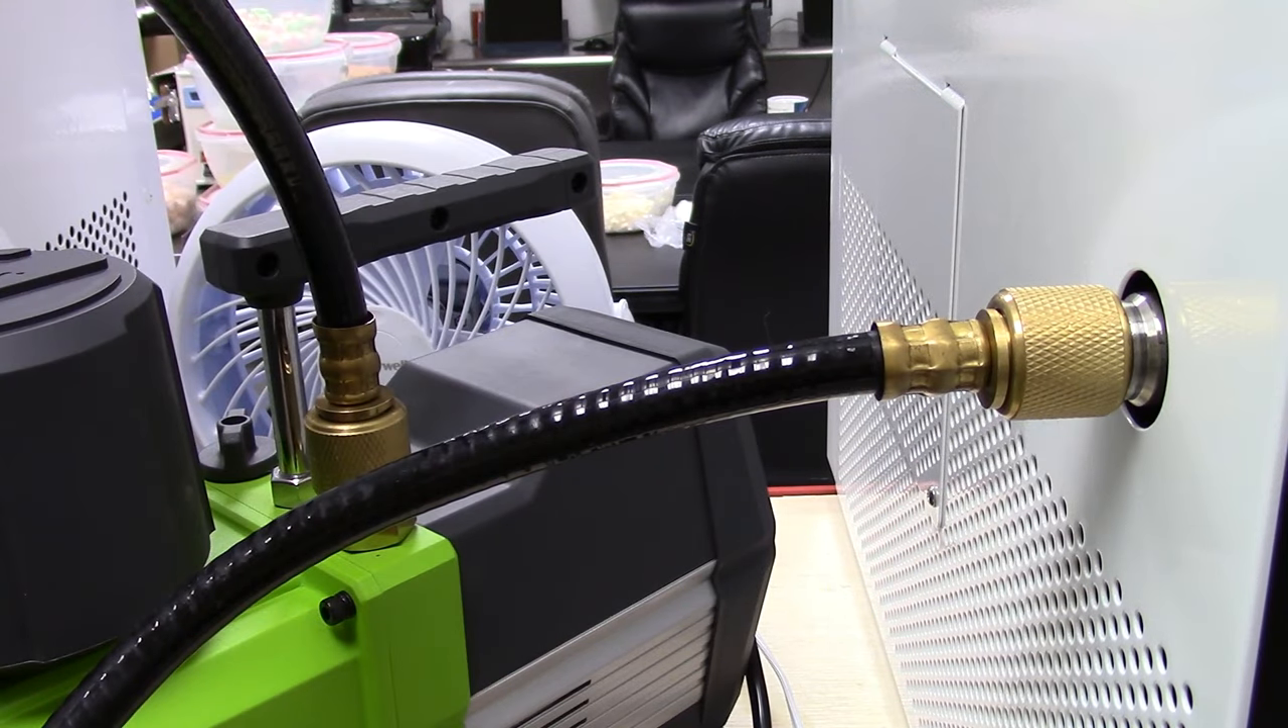We've got this hose installed on this unit here.